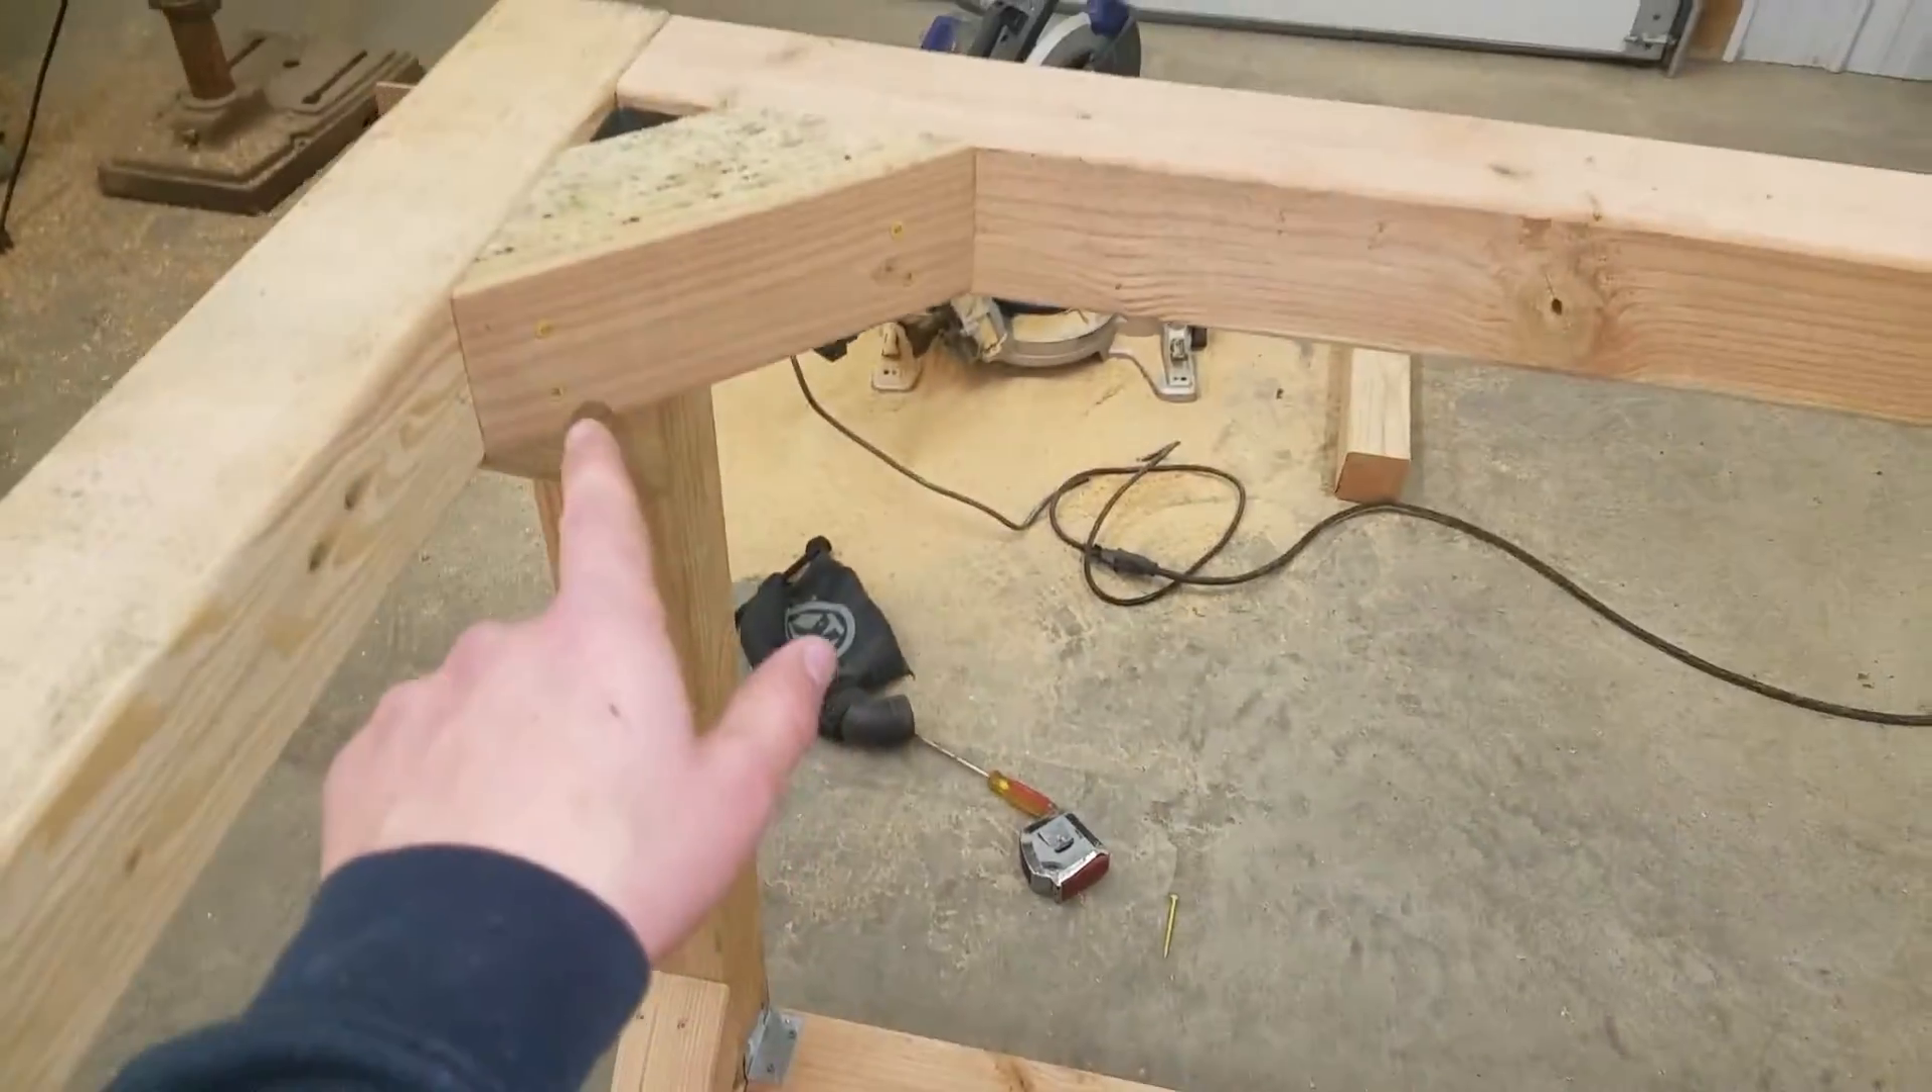So I've got the cross beams in place like this, like that.